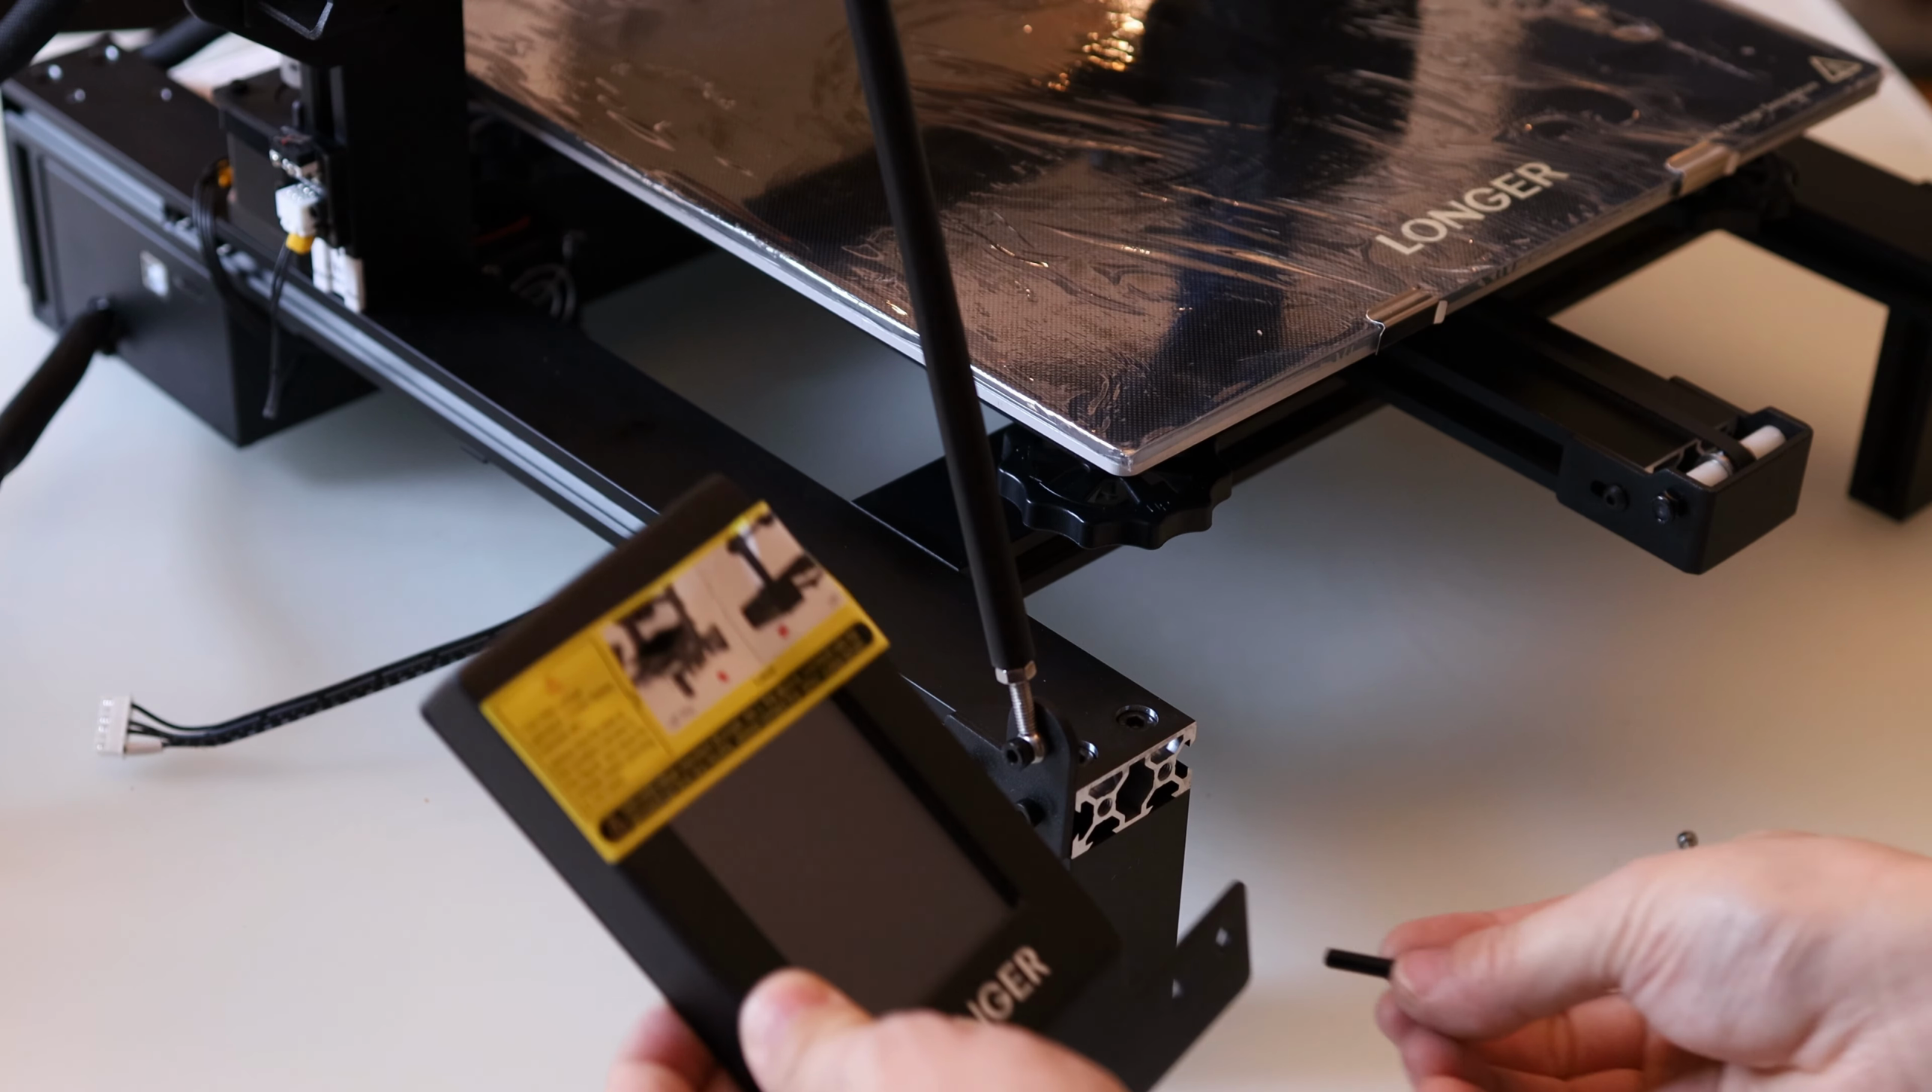The last piece I need to install is this touchscreen interface.